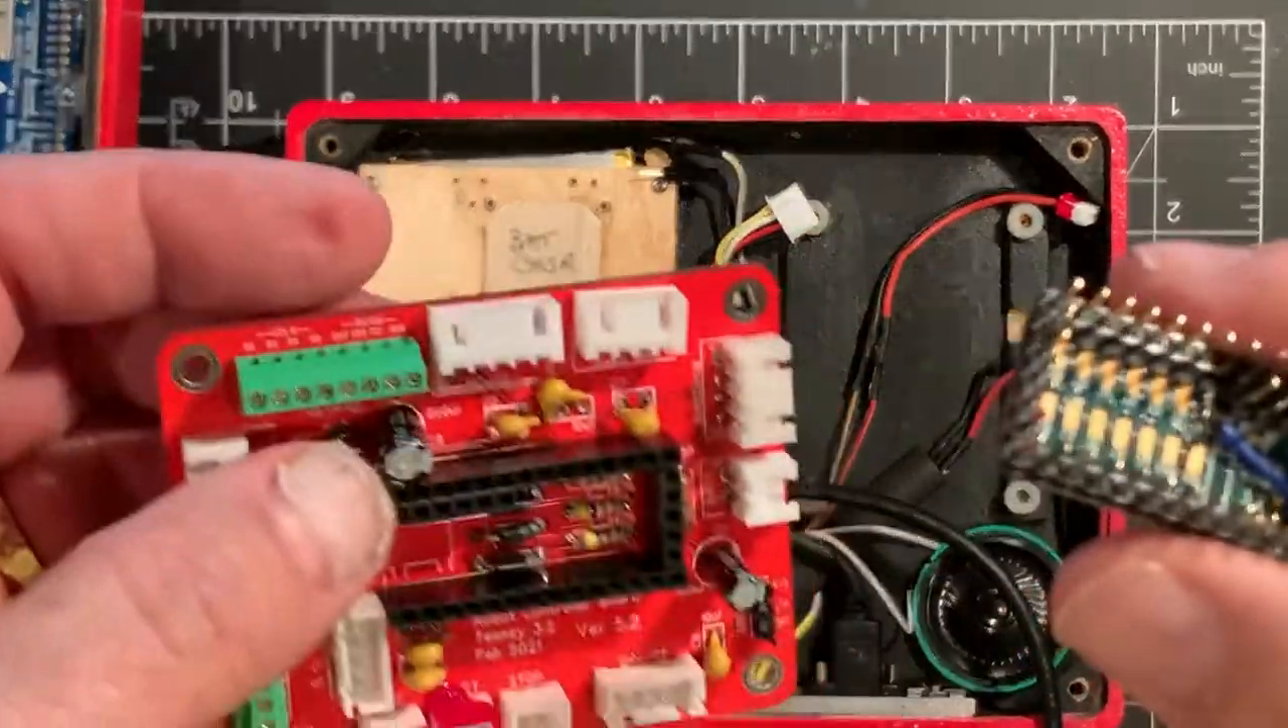So we have a much more improved ground plane board which then turned out to look like this in the final iteration with all the passive components and everything put on the board.